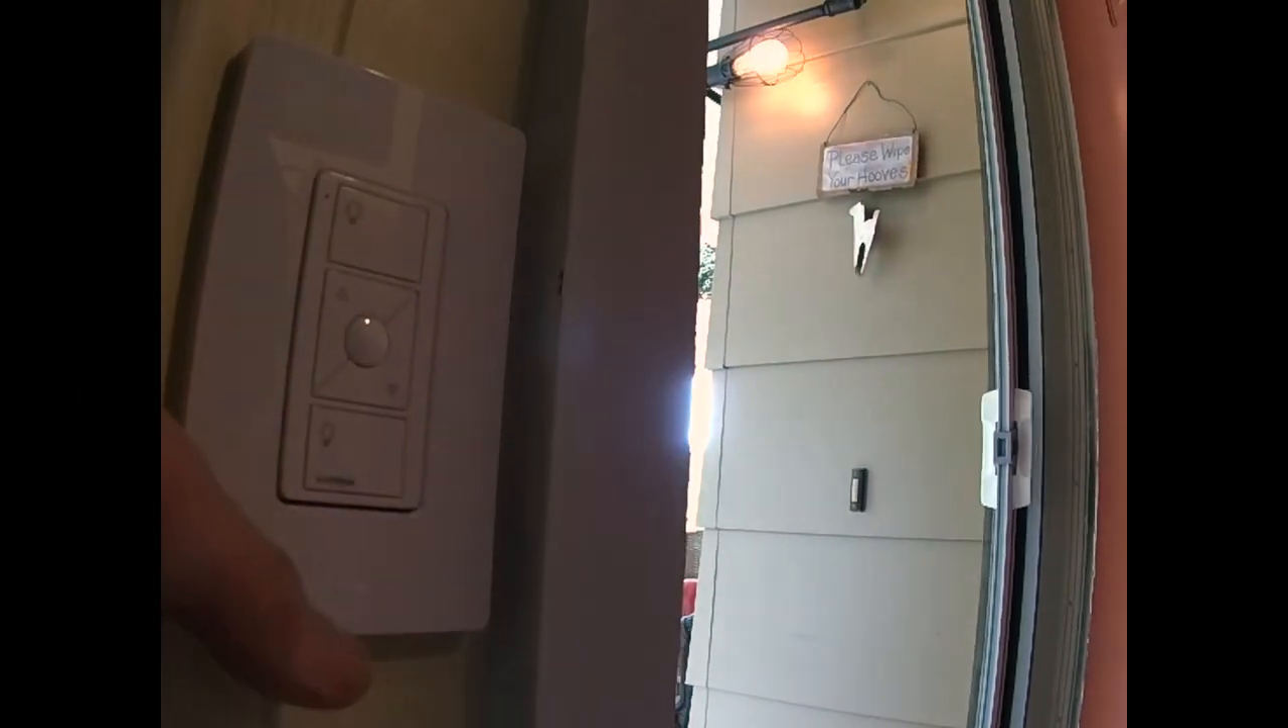And that's it. Now we have our wireless remote added at the front door.